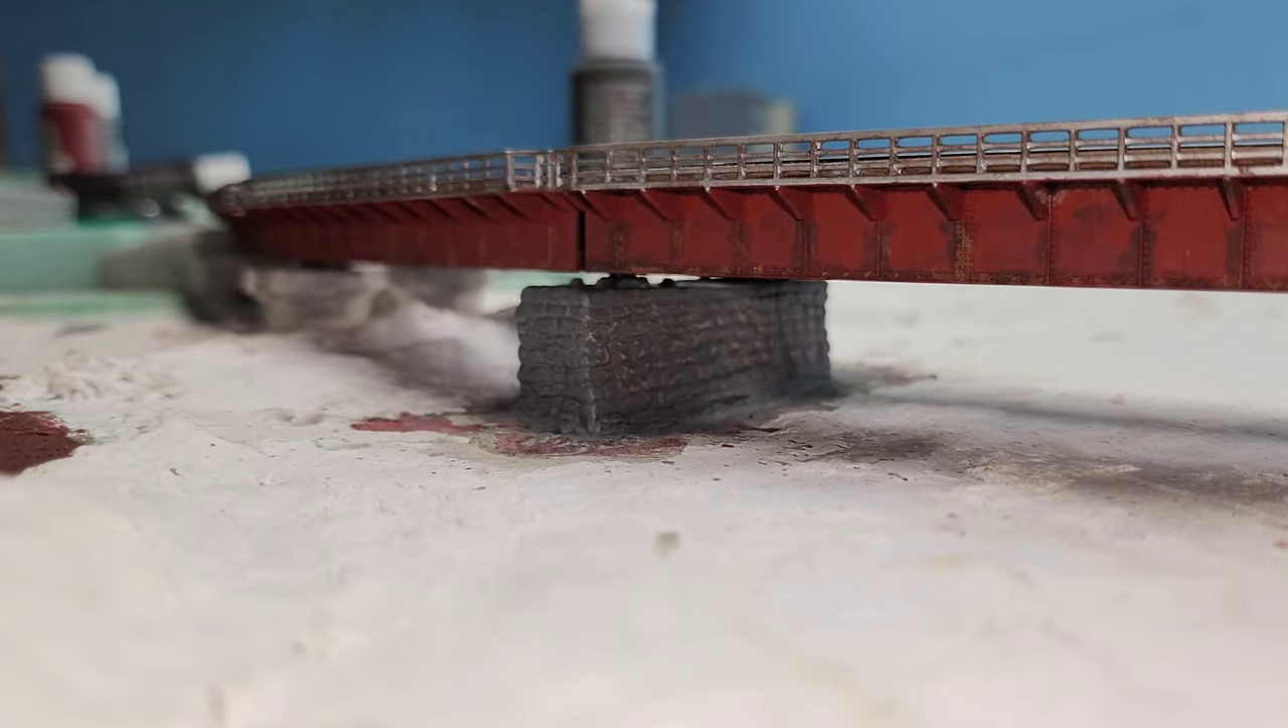So here is with the bridge back in place with the bridge sitting on the piers.